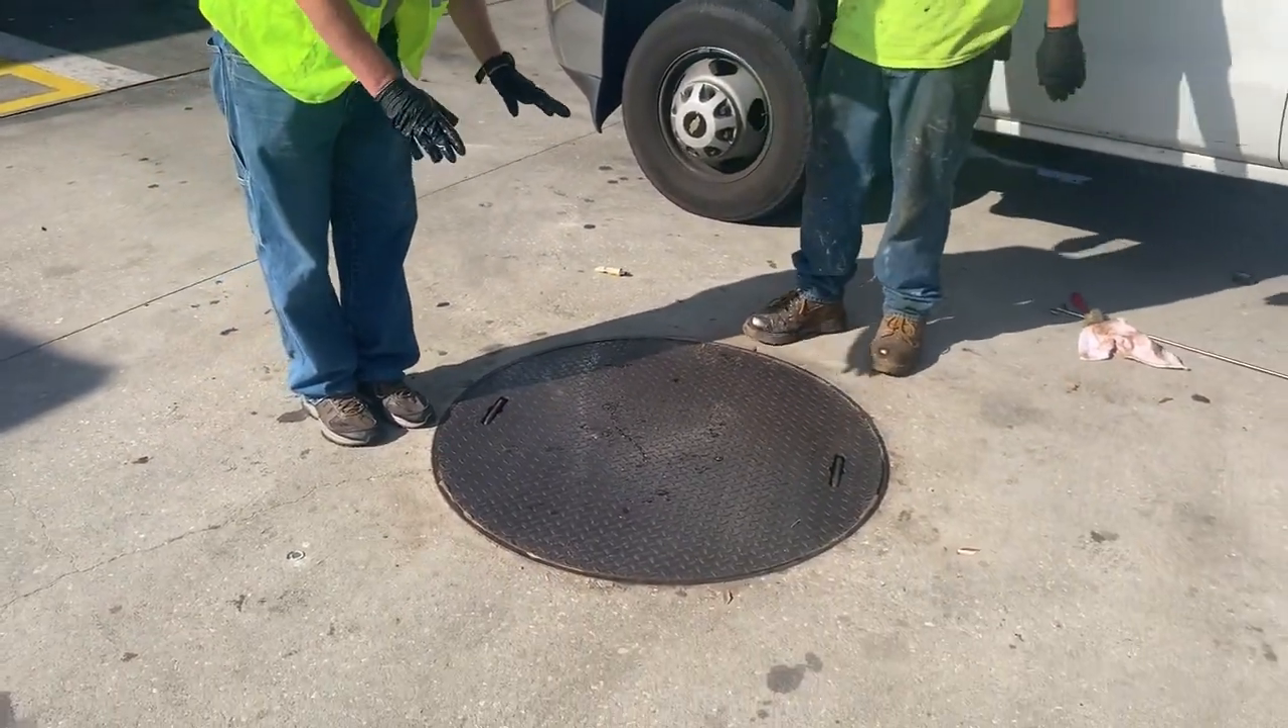Next, we're going to install the lid right there. Now as you can see, we installed the lid back on.